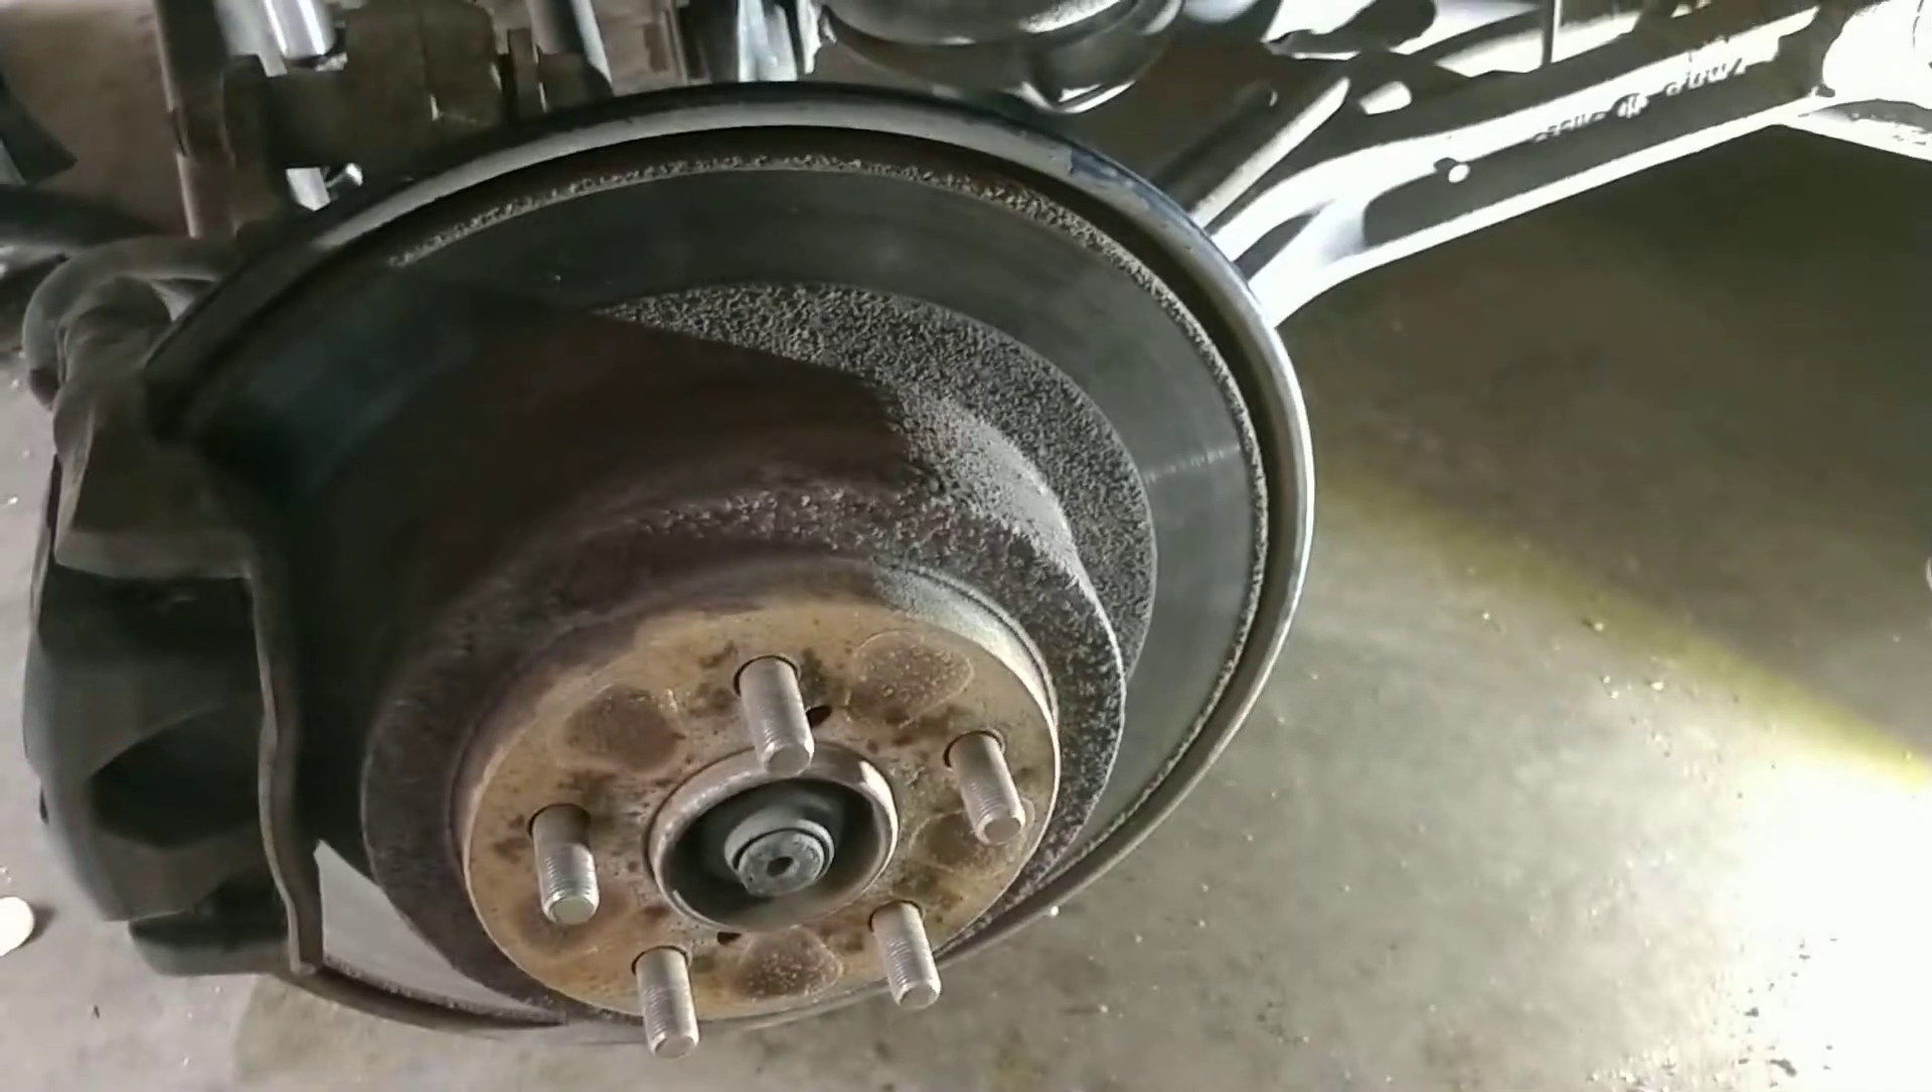You can see we've got the wheel off.